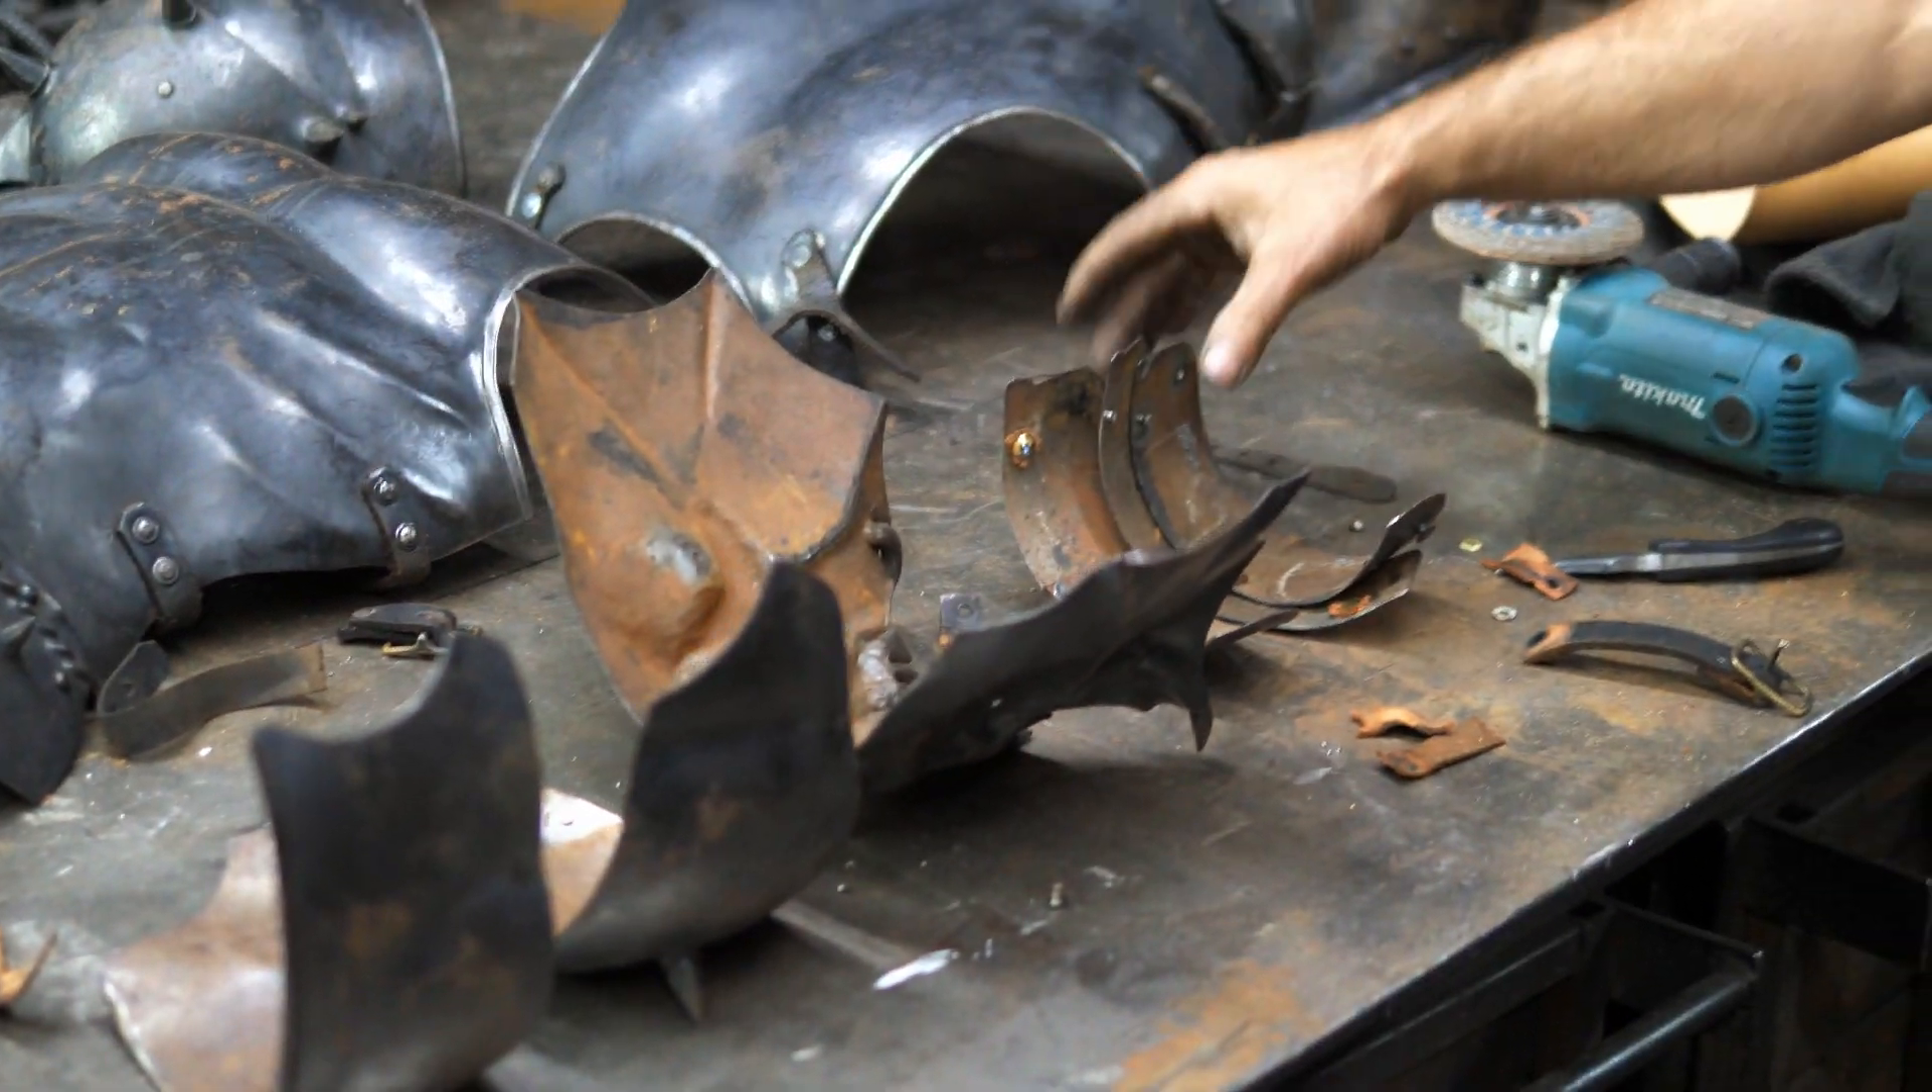Okay, so I now have the first piece disassembled.